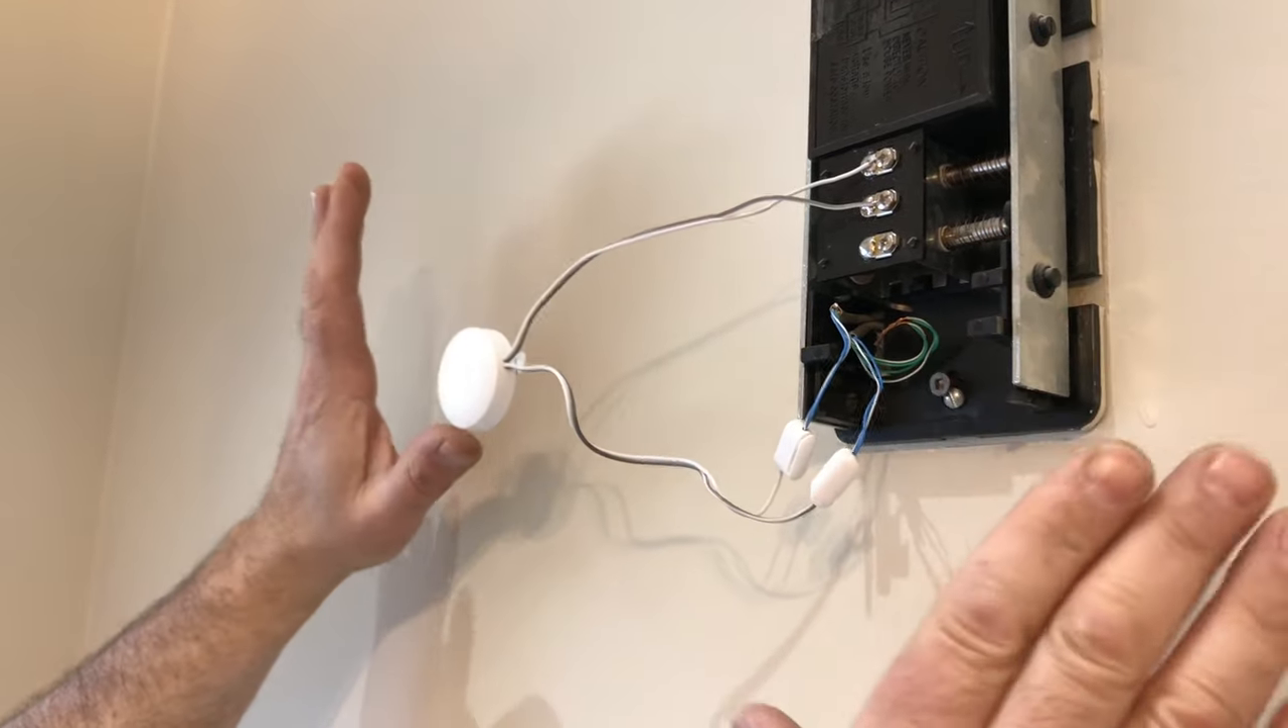Okay so the wiring the basic wiring is all done on the chime itself.